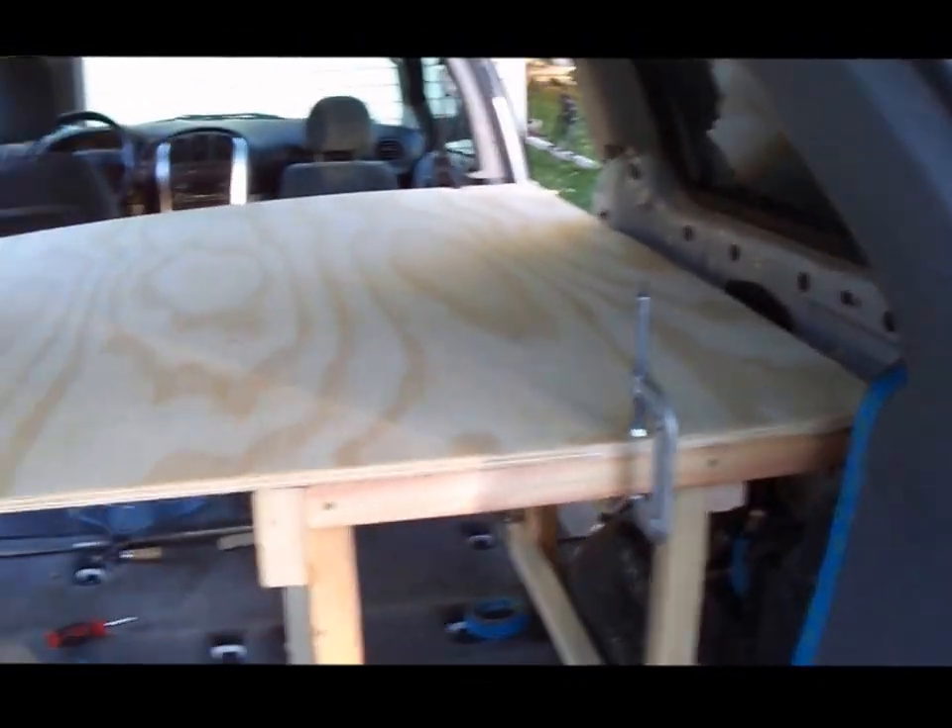I have the plywood top clamped to the cabinet obviously it's way too wide.